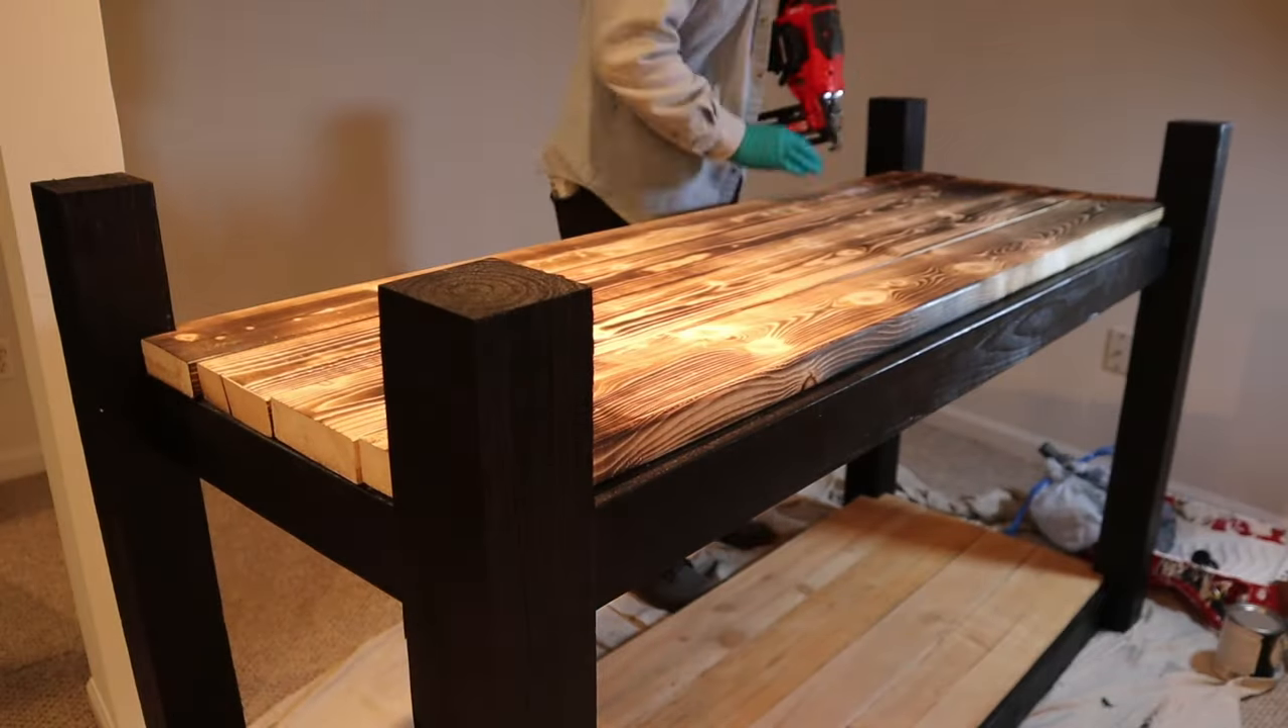And again you're going to want to cut those notches out where they meet the 4x4s and I'm going to be attaching these with 2 inch brad nails and there you go, there's your bottom and top shelf.